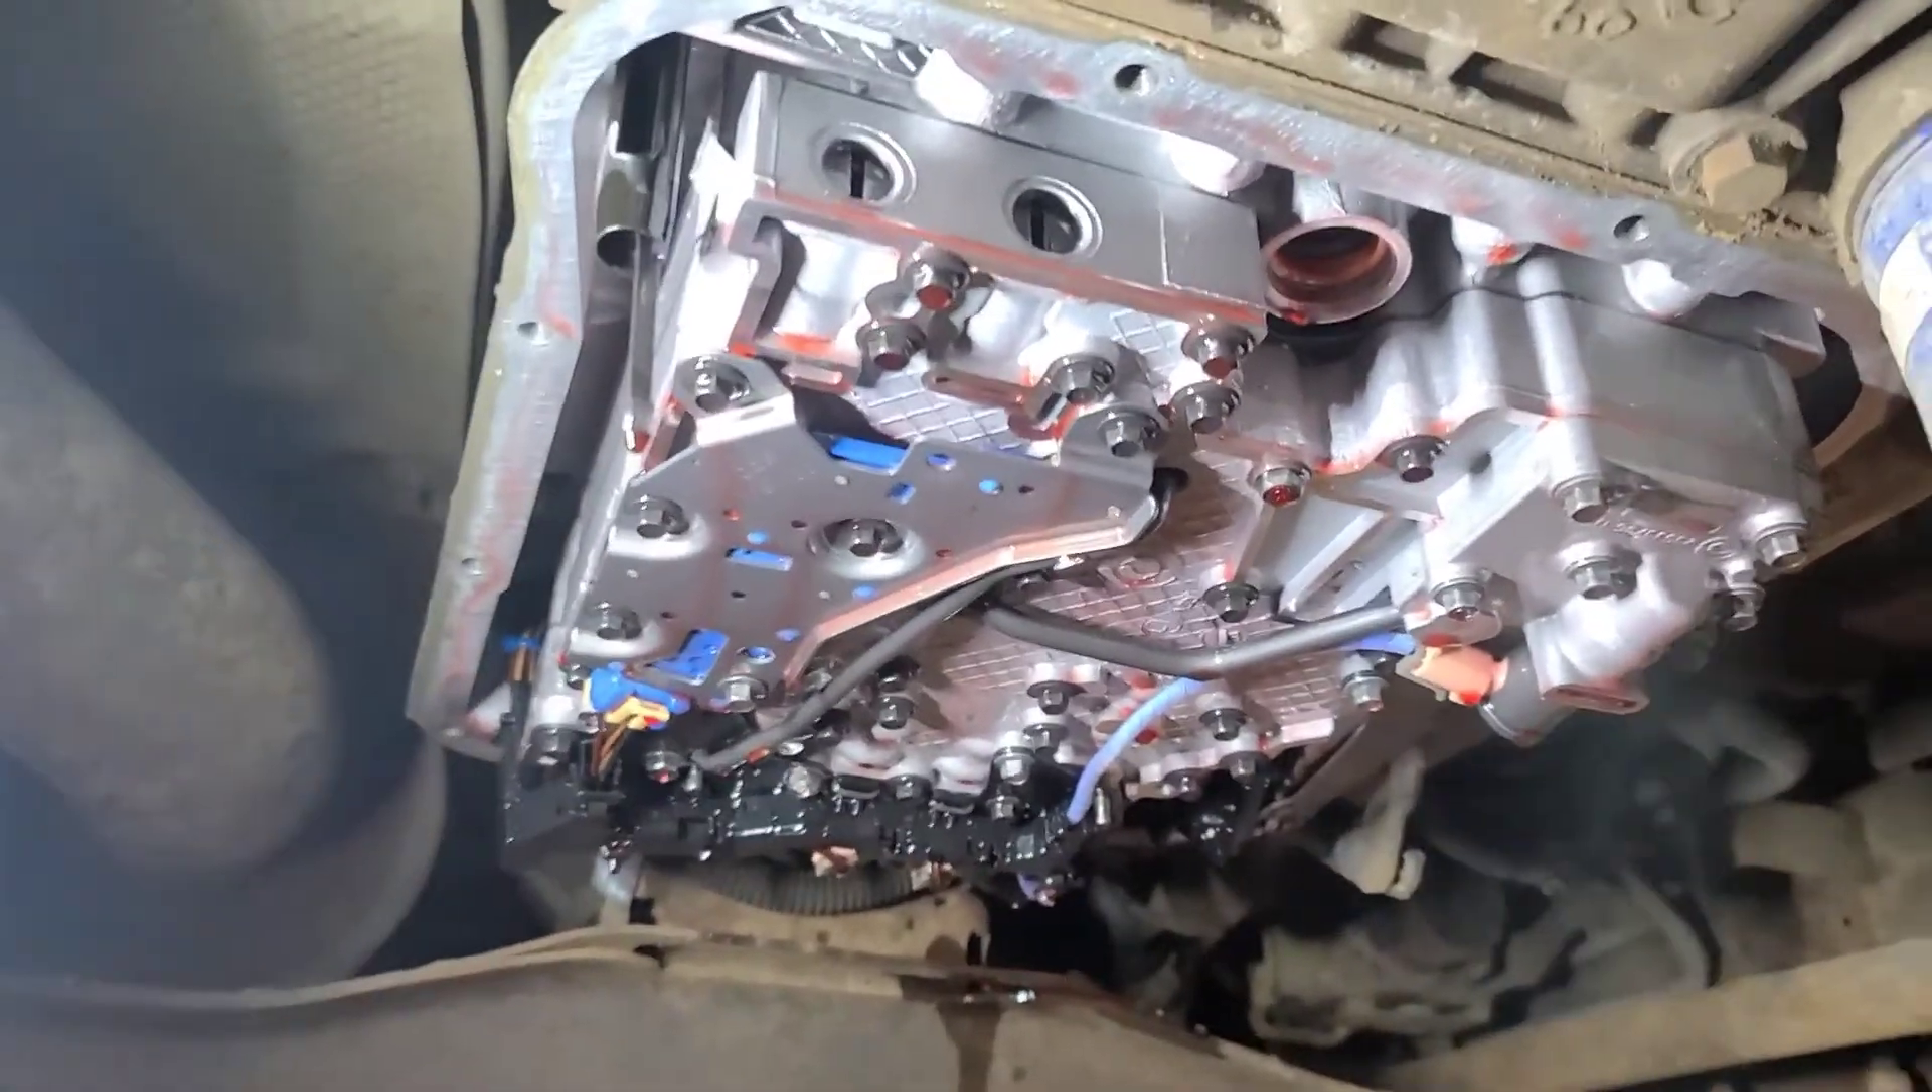So there's the trans pan off. I was able to drain it, remove it.